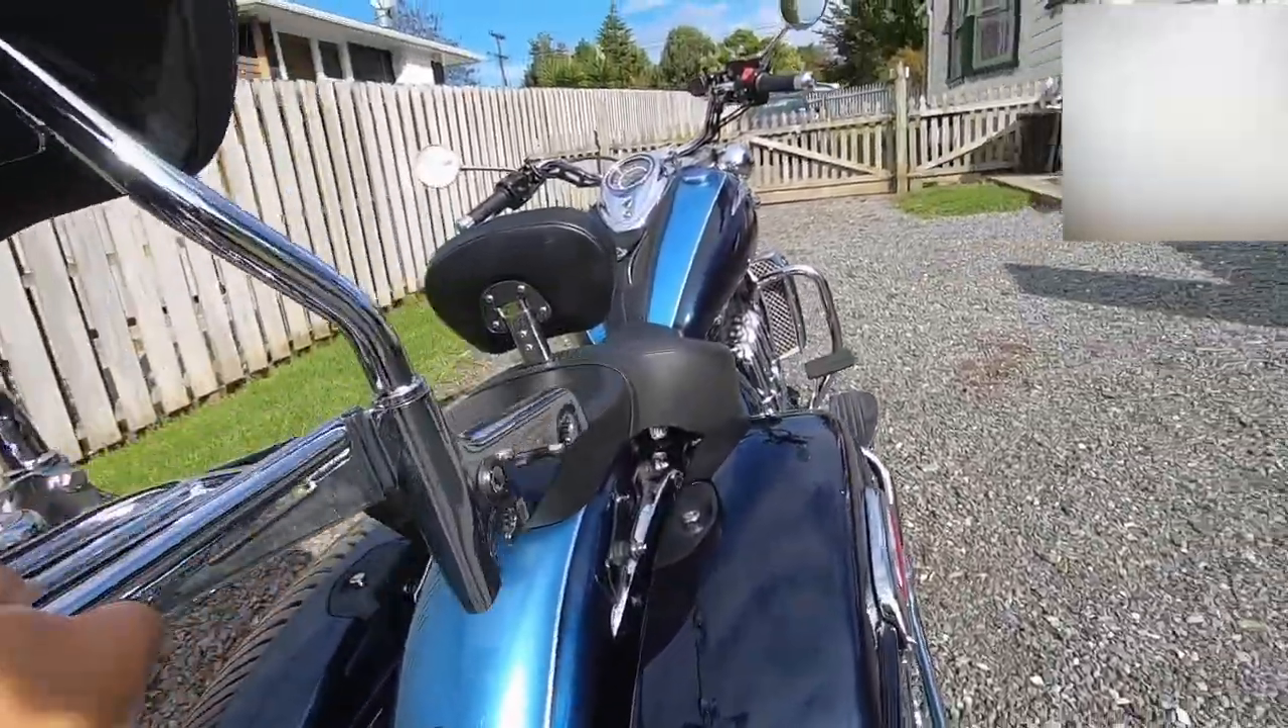We have the big tour seat back on. Back rest.